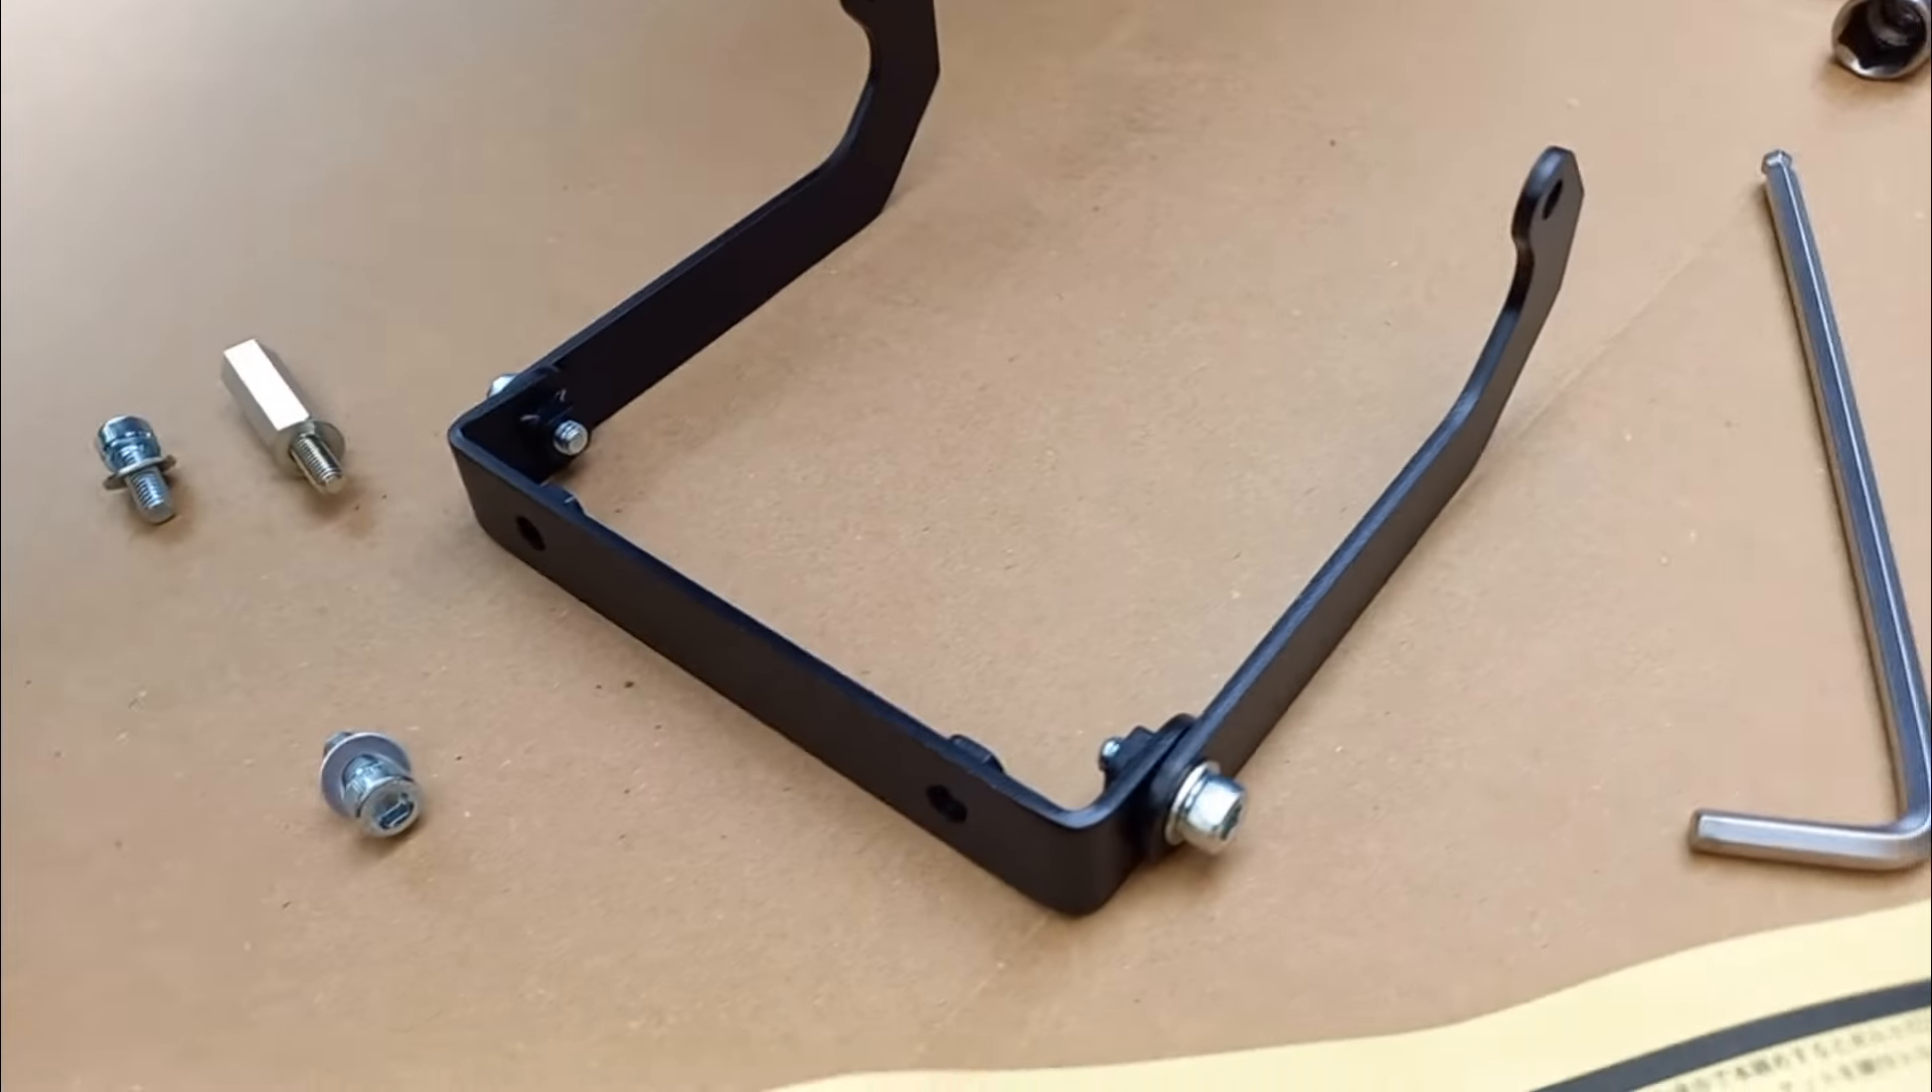Da haben wir hier den Behelfsbügel schon zusammen montiert.